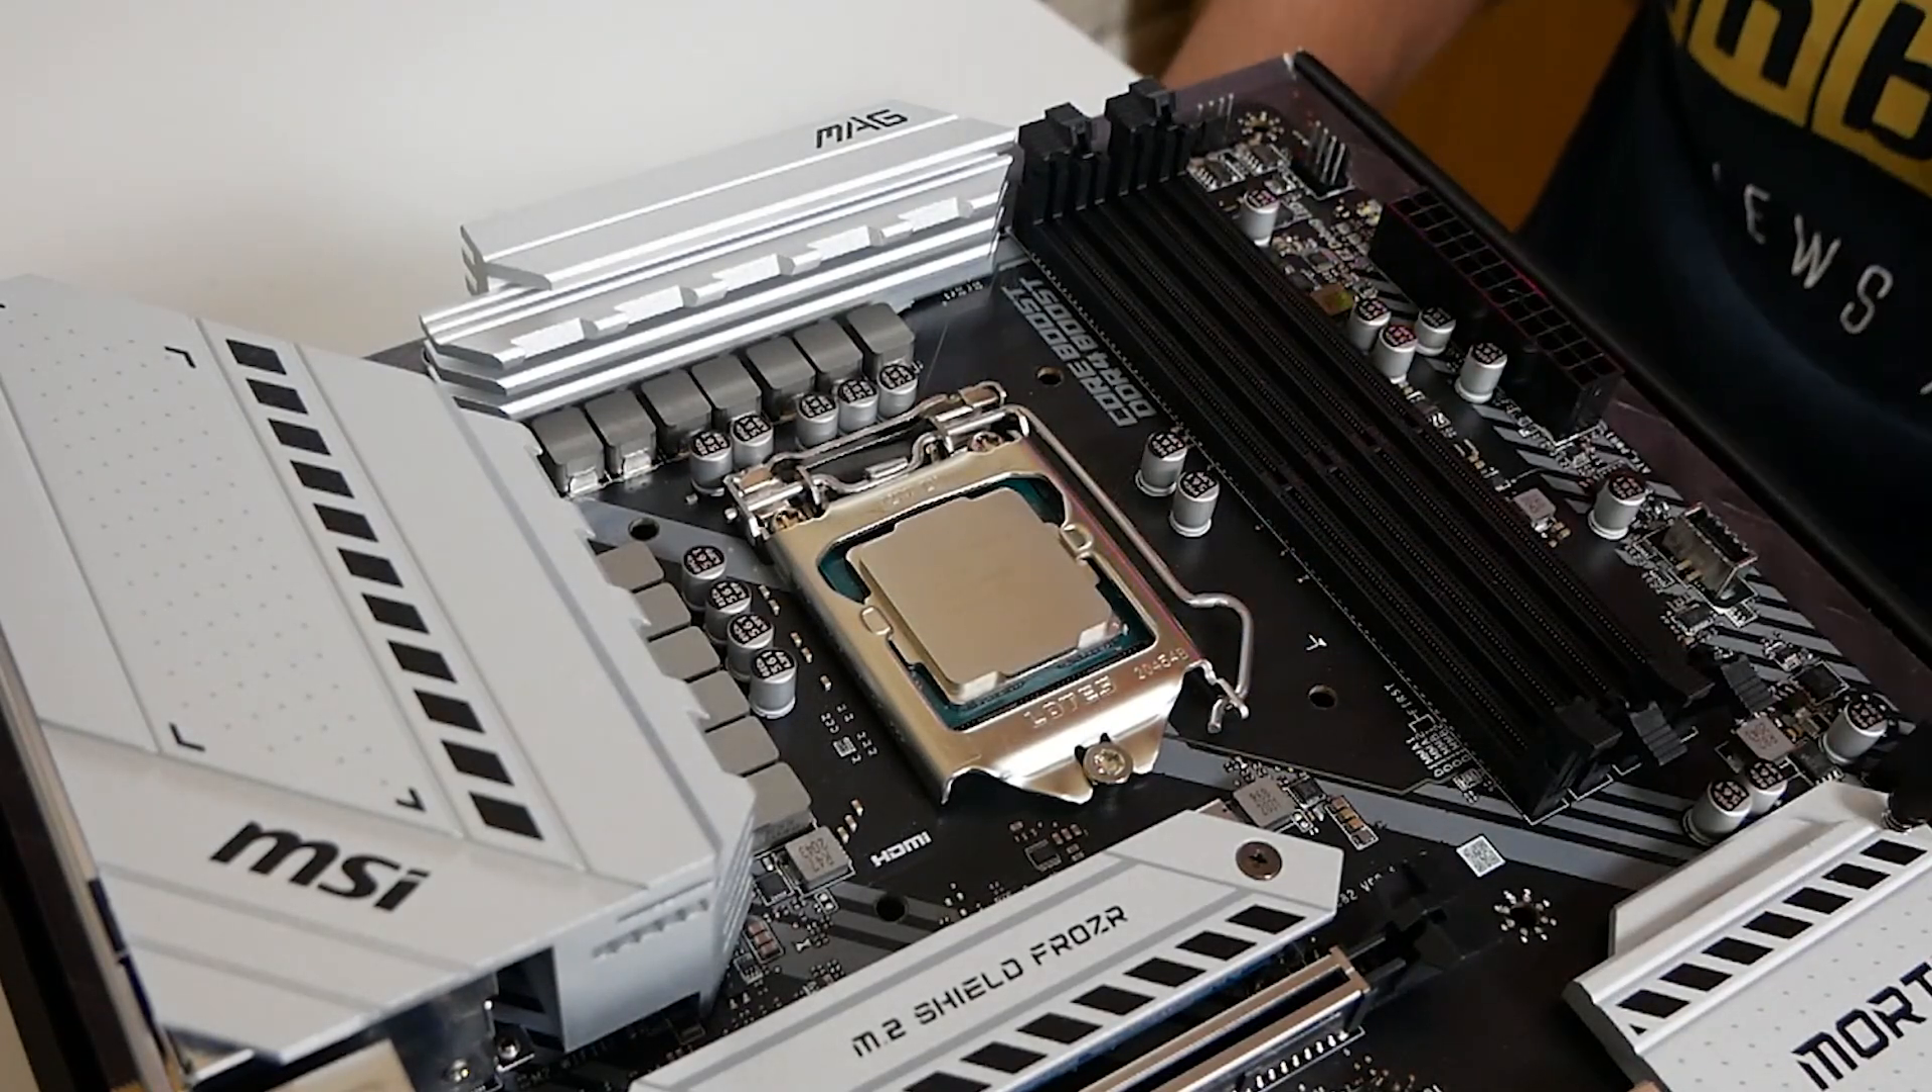So that is the CPU installed in the socket and the retention arm as you can see is locked into position.